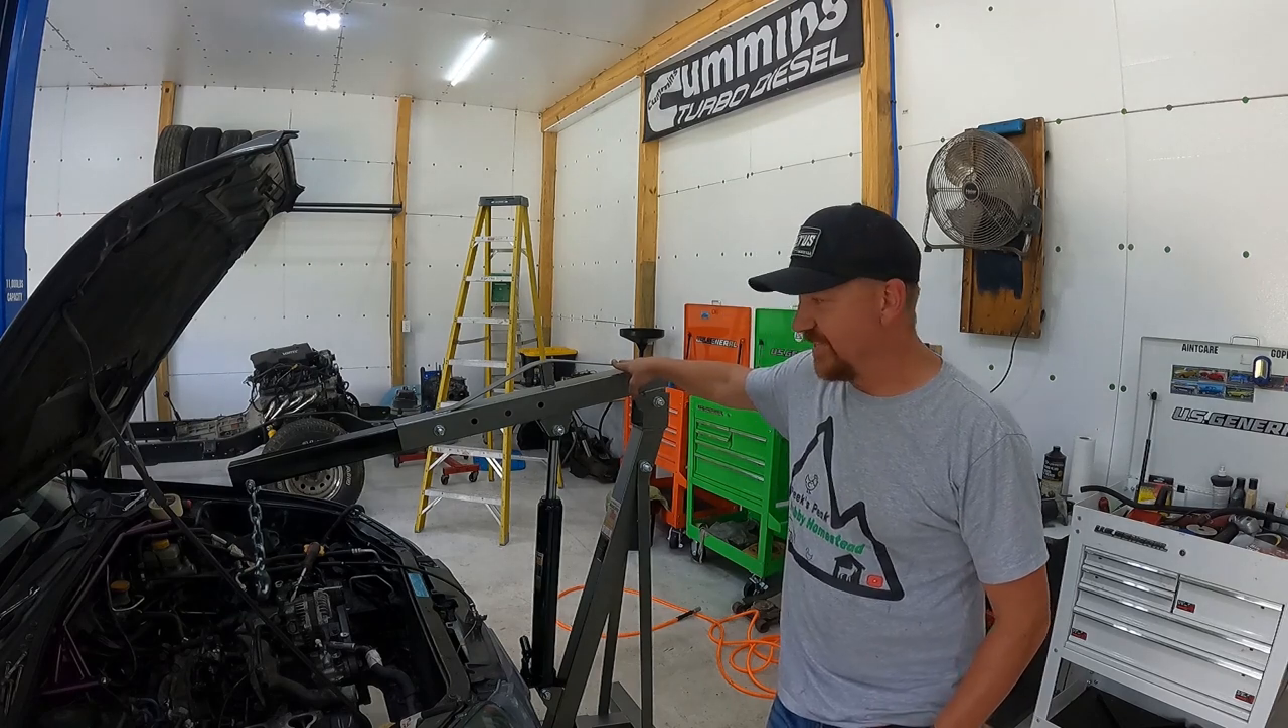We got our engine hoist or our shop crane put together.